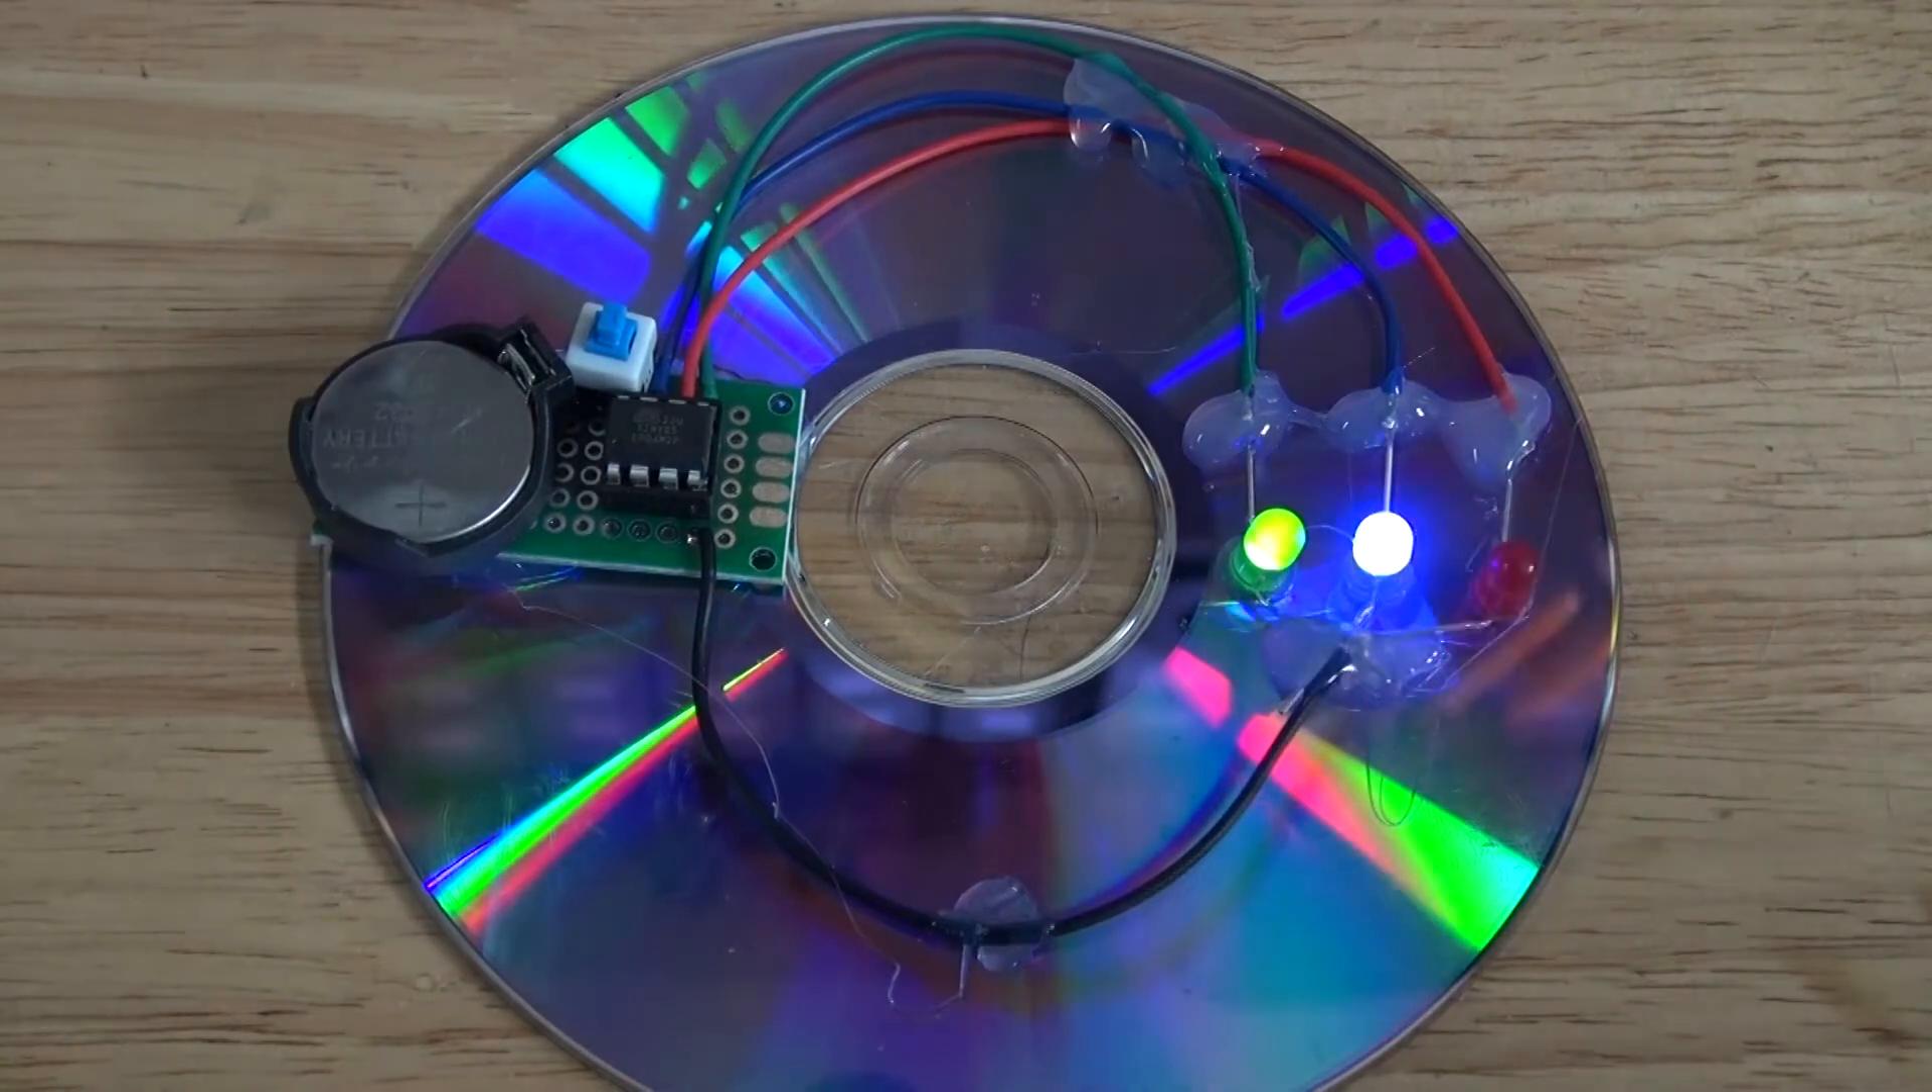Next, I'm going to take the 3 volt button cell battery and place it into the 3 volt button cell battery holder. And there, the circuit is now complete.